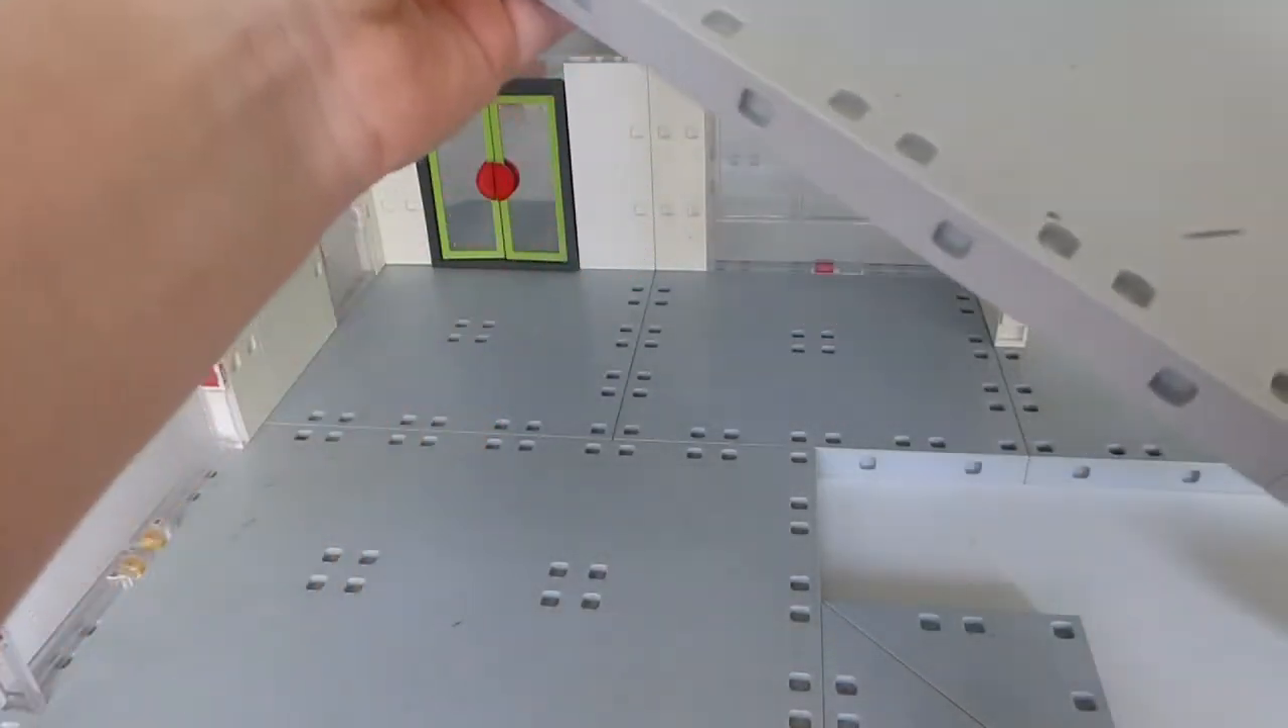Hier habe ich die Platten schon mal zusammengesetzt.